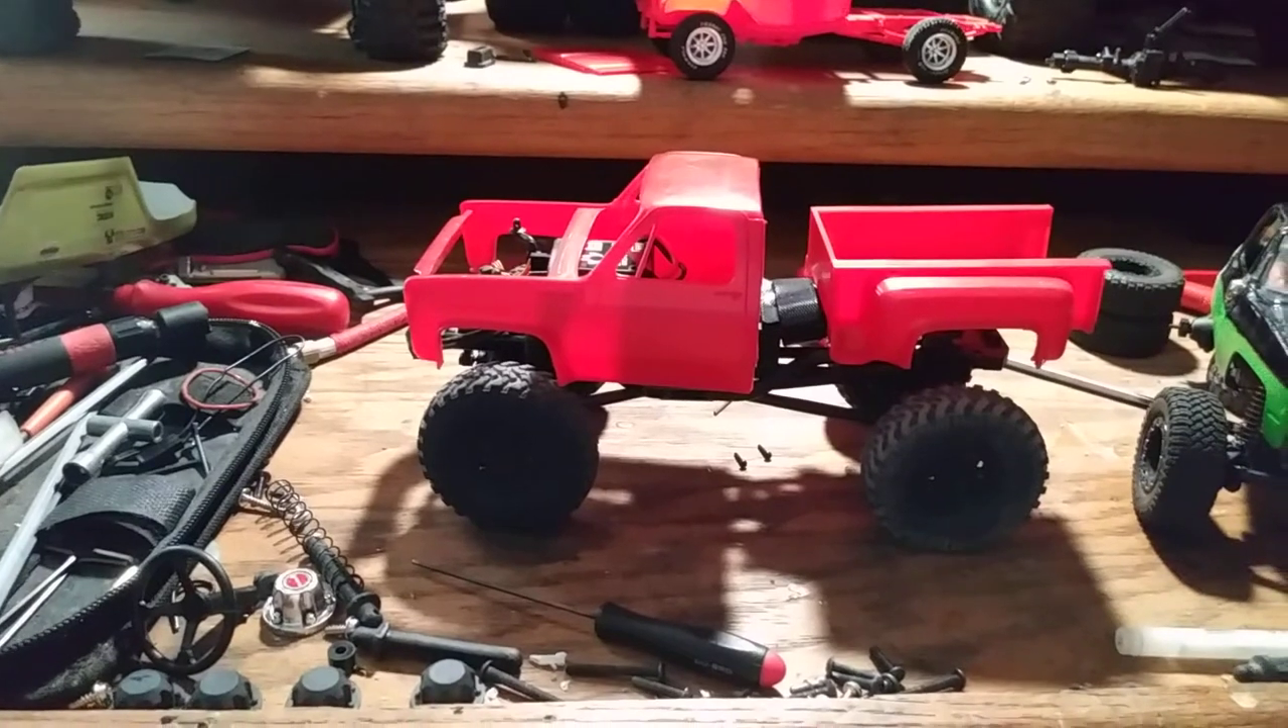See we got a giant uh gap there so we're gonna have to shorten the wheelbase.